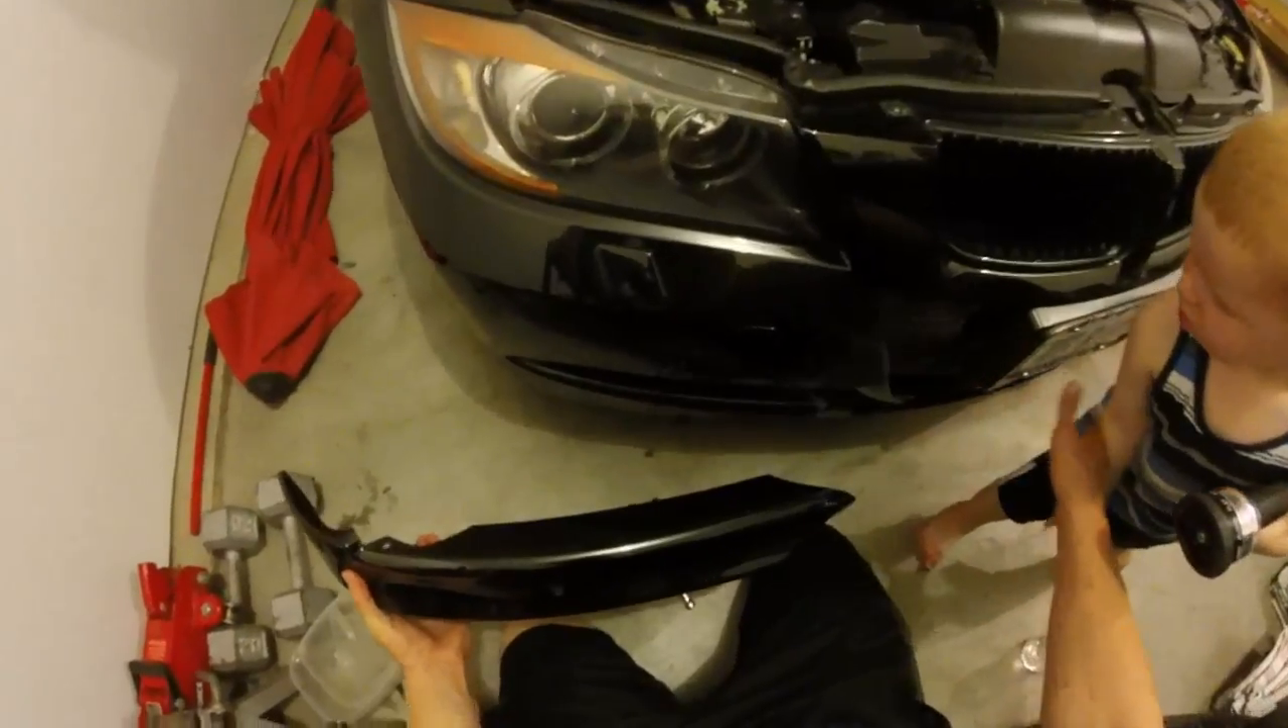So here's the front splitter off the car.